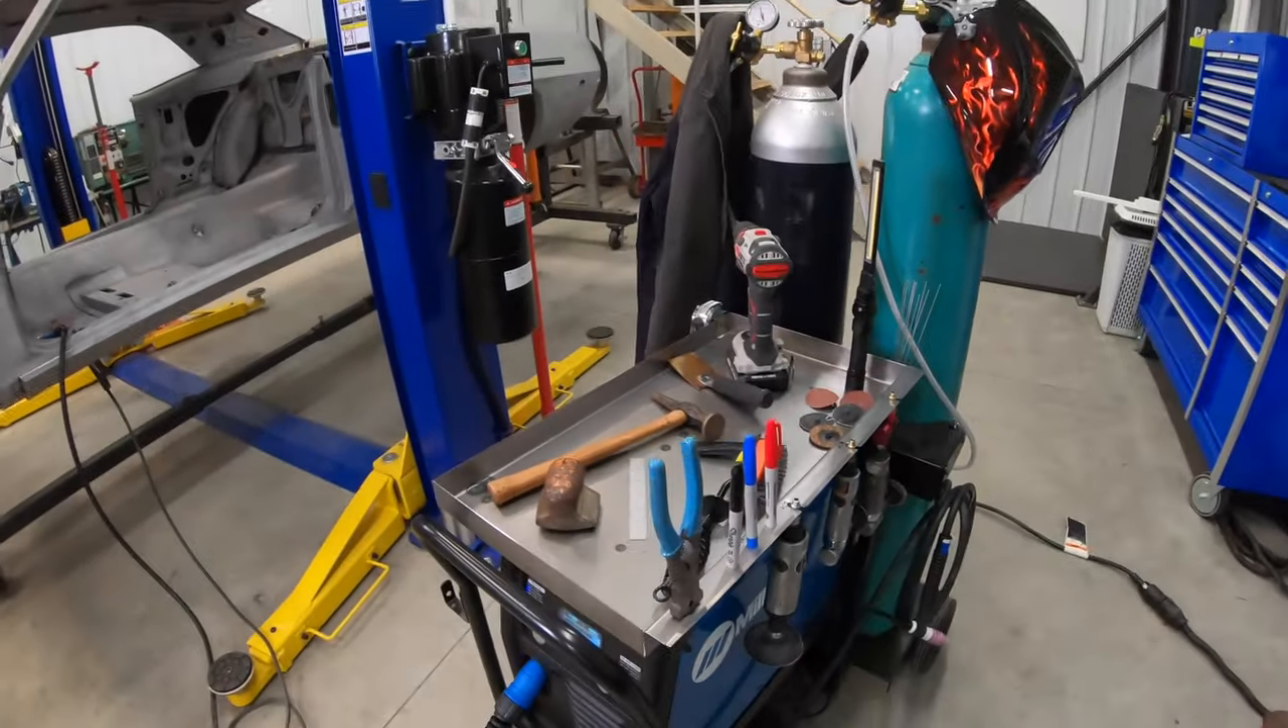So I finished welding my tray together.